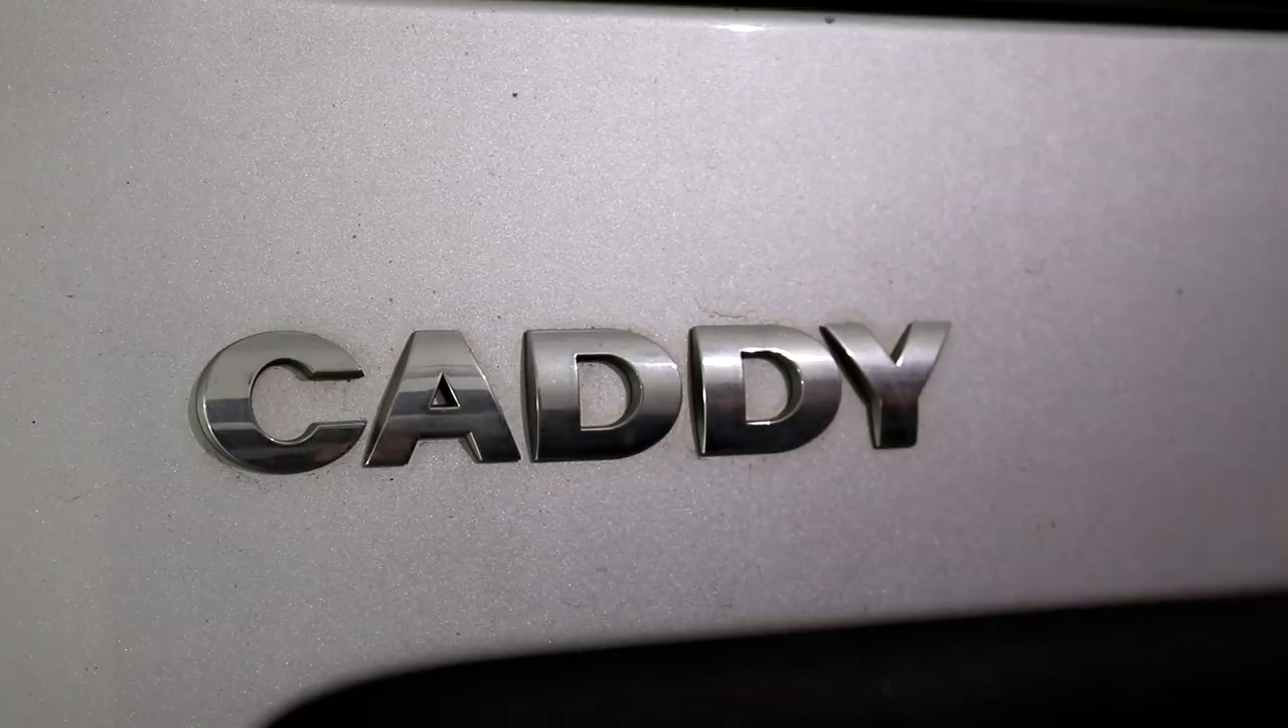Recently I had to replace the rear doors on my VW Caddy work van and the new ones still have the original badges on which need to be removed.